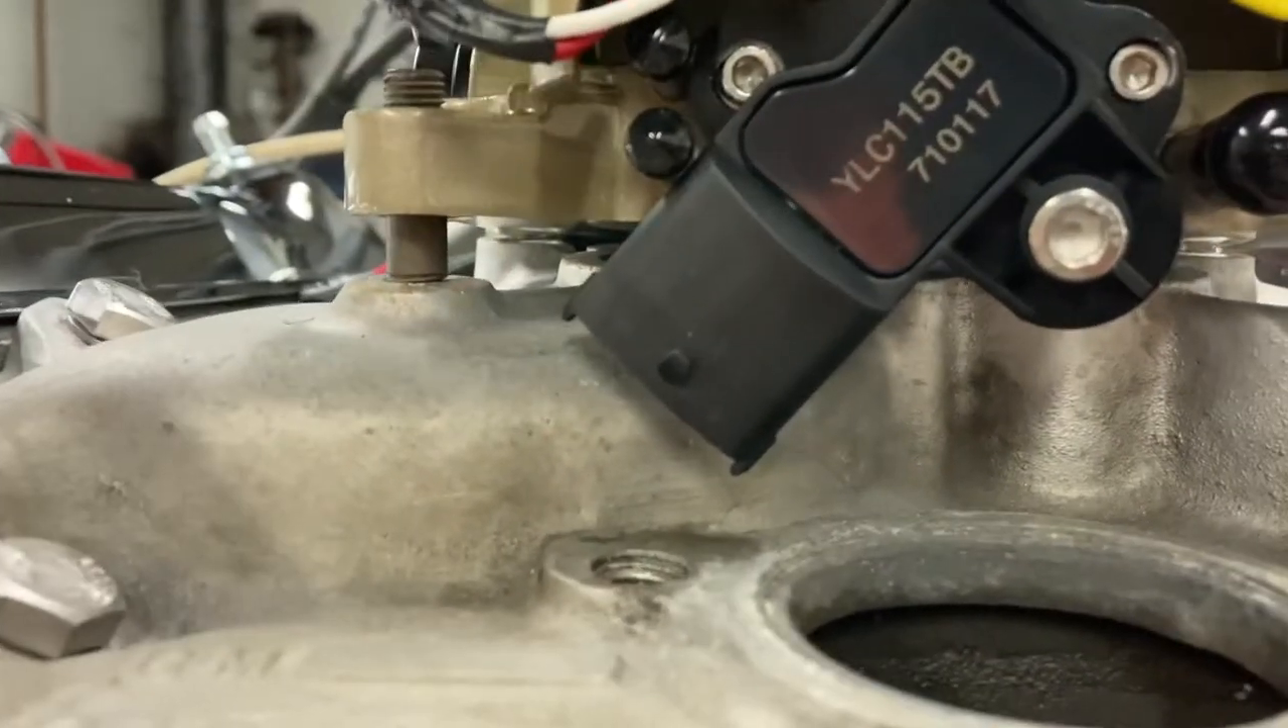Look at the gap that I have right there underneath the throttle body that's because the map sensor is hitting the intake right there.